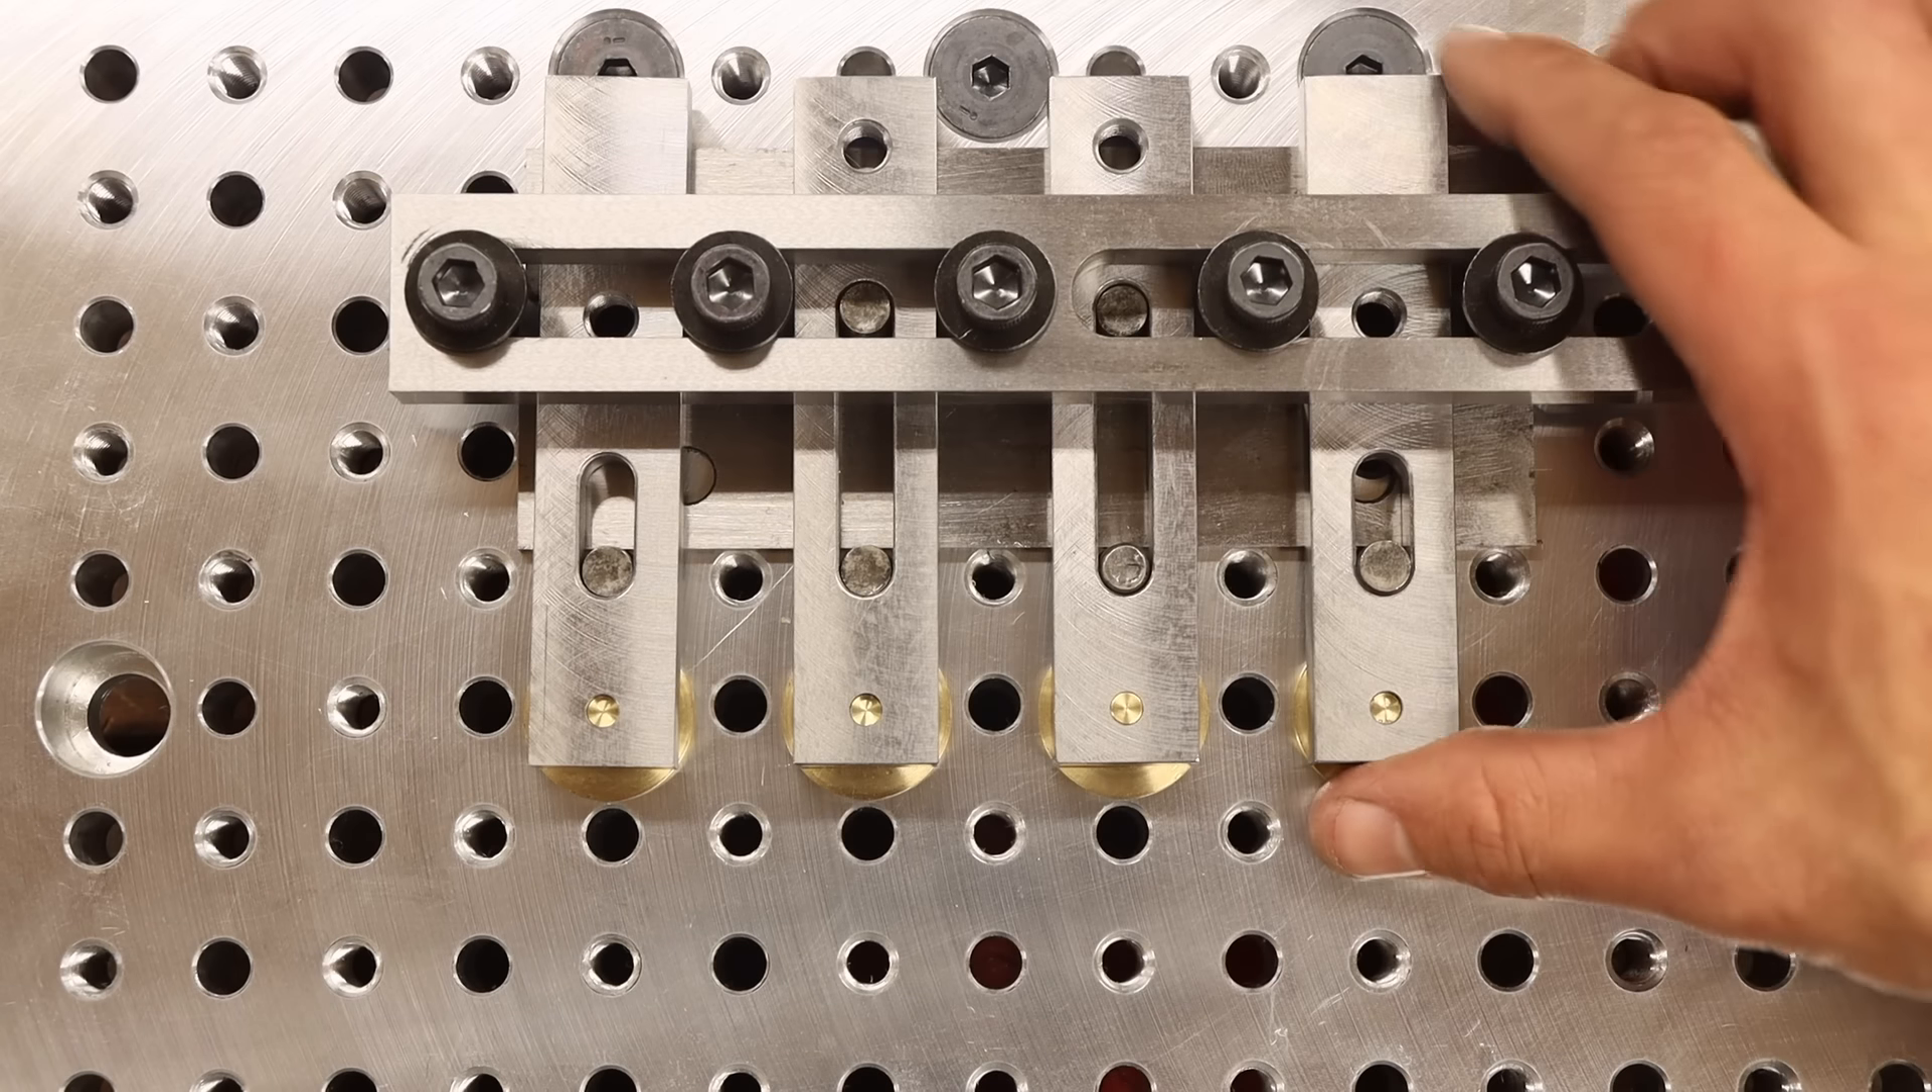To hold everything down, I have this bar I made from an old project that perfectly spans all four parts.